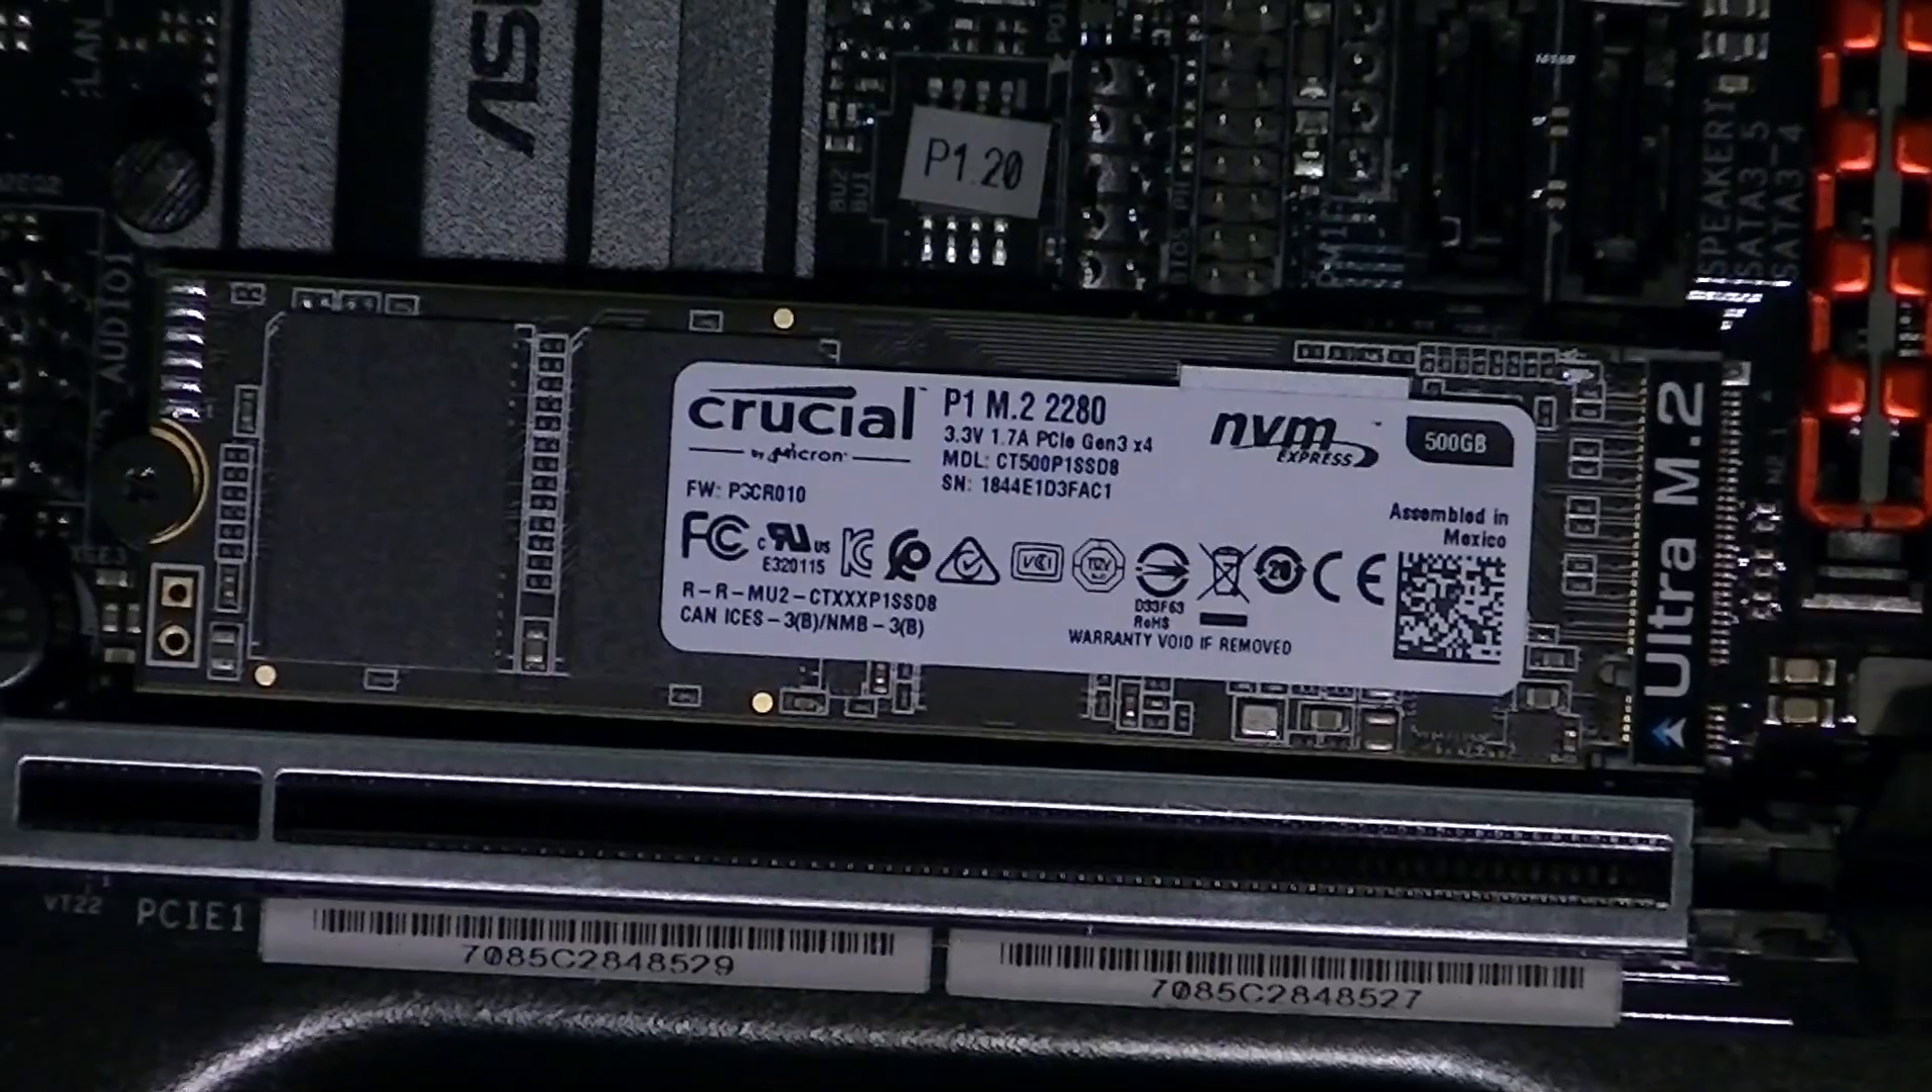I forgot to put my heat sink on my m2 drive right here.